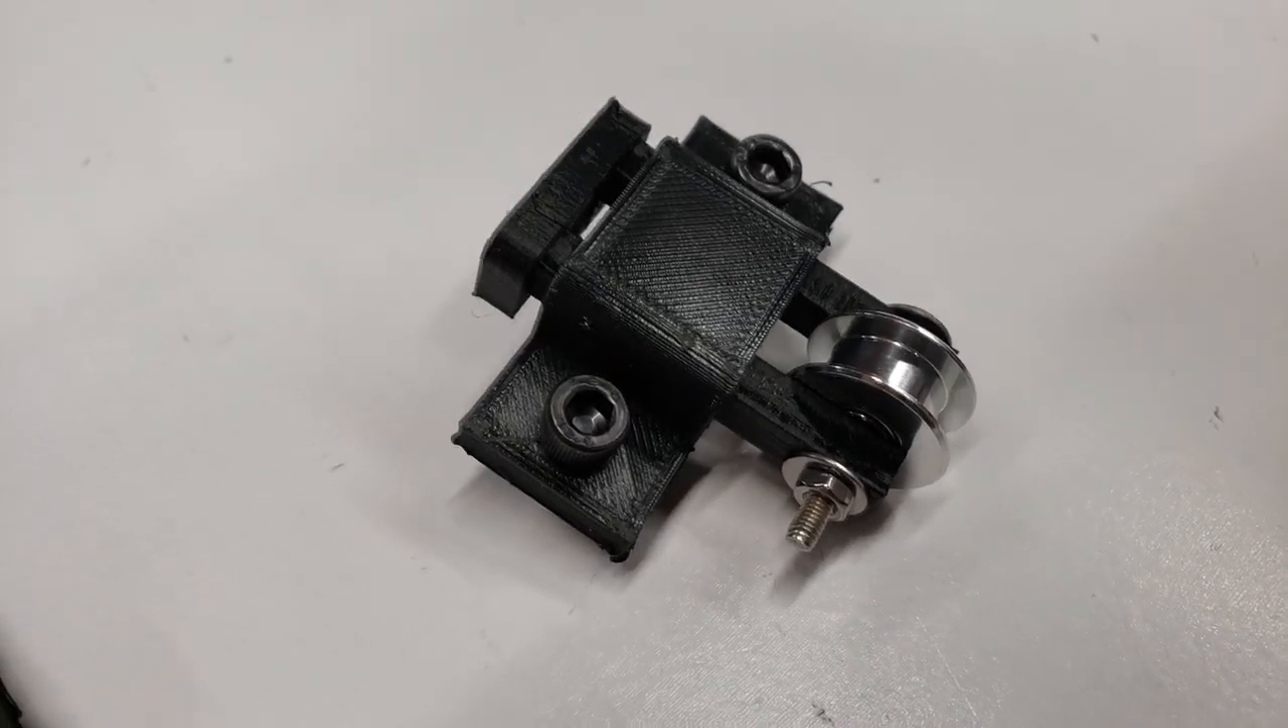You can see we've already got the idler pulley installed.